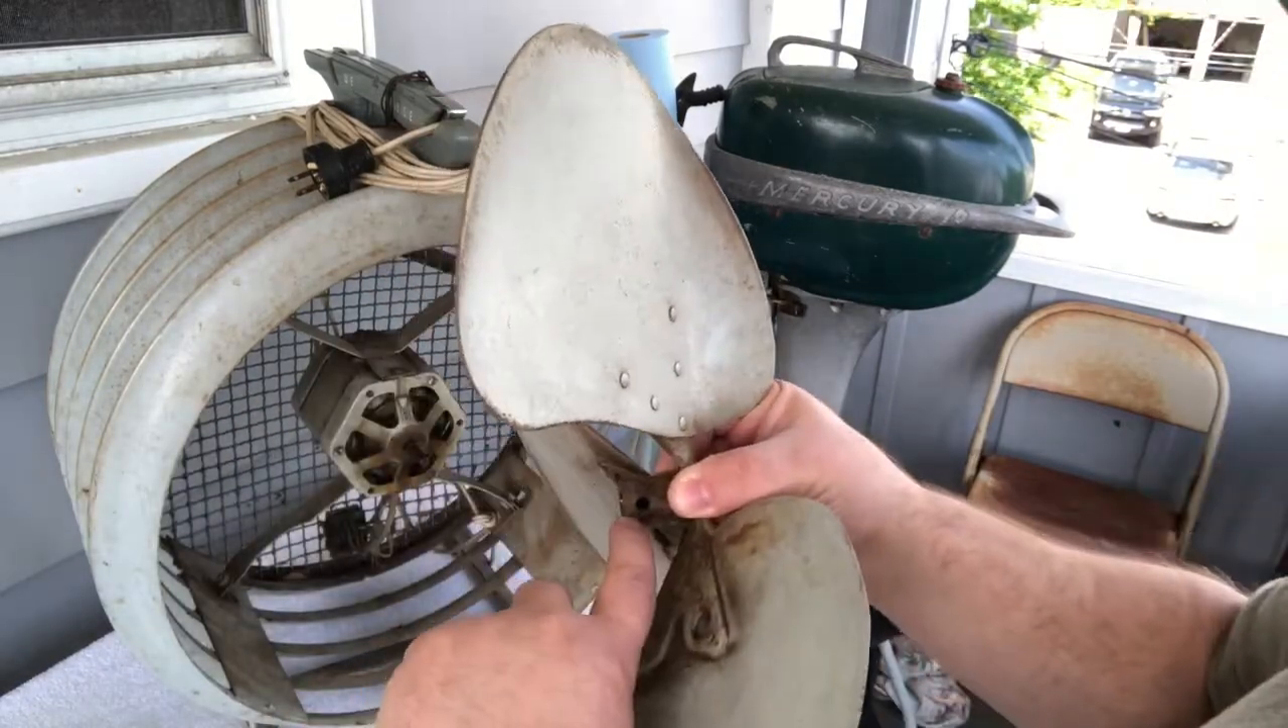All right blades came right off no puller.